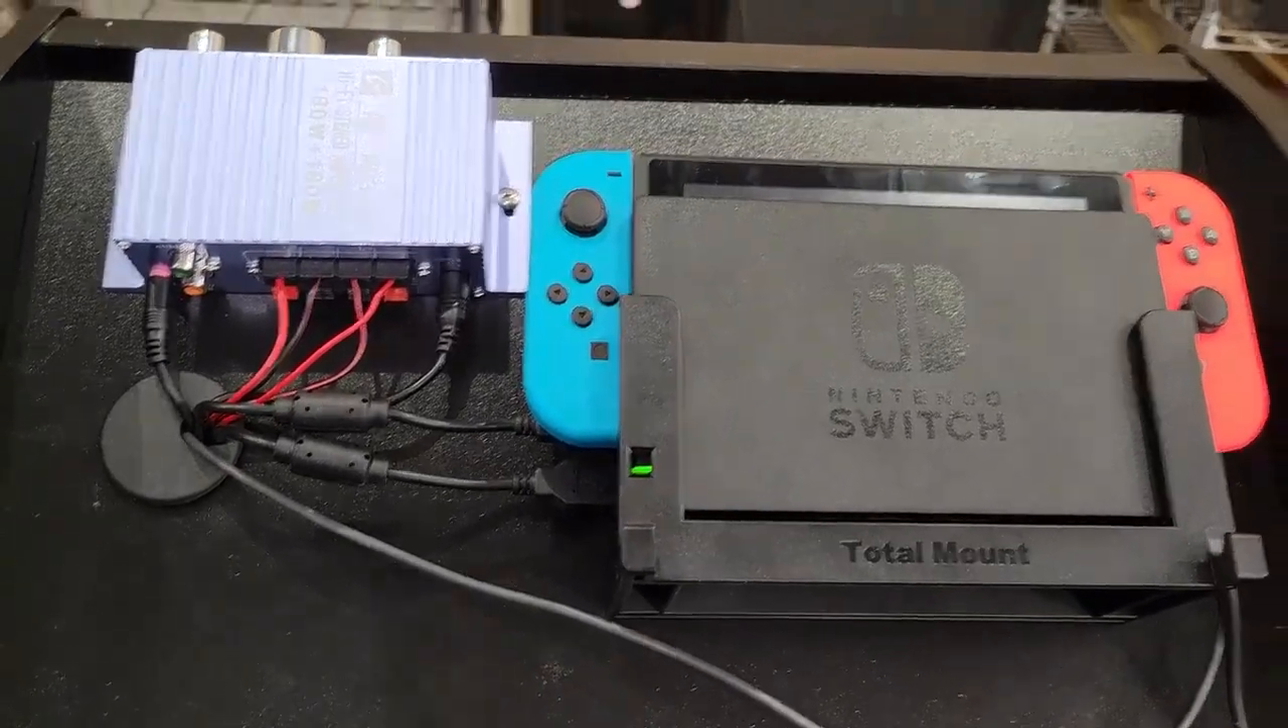We now have the switch docked.